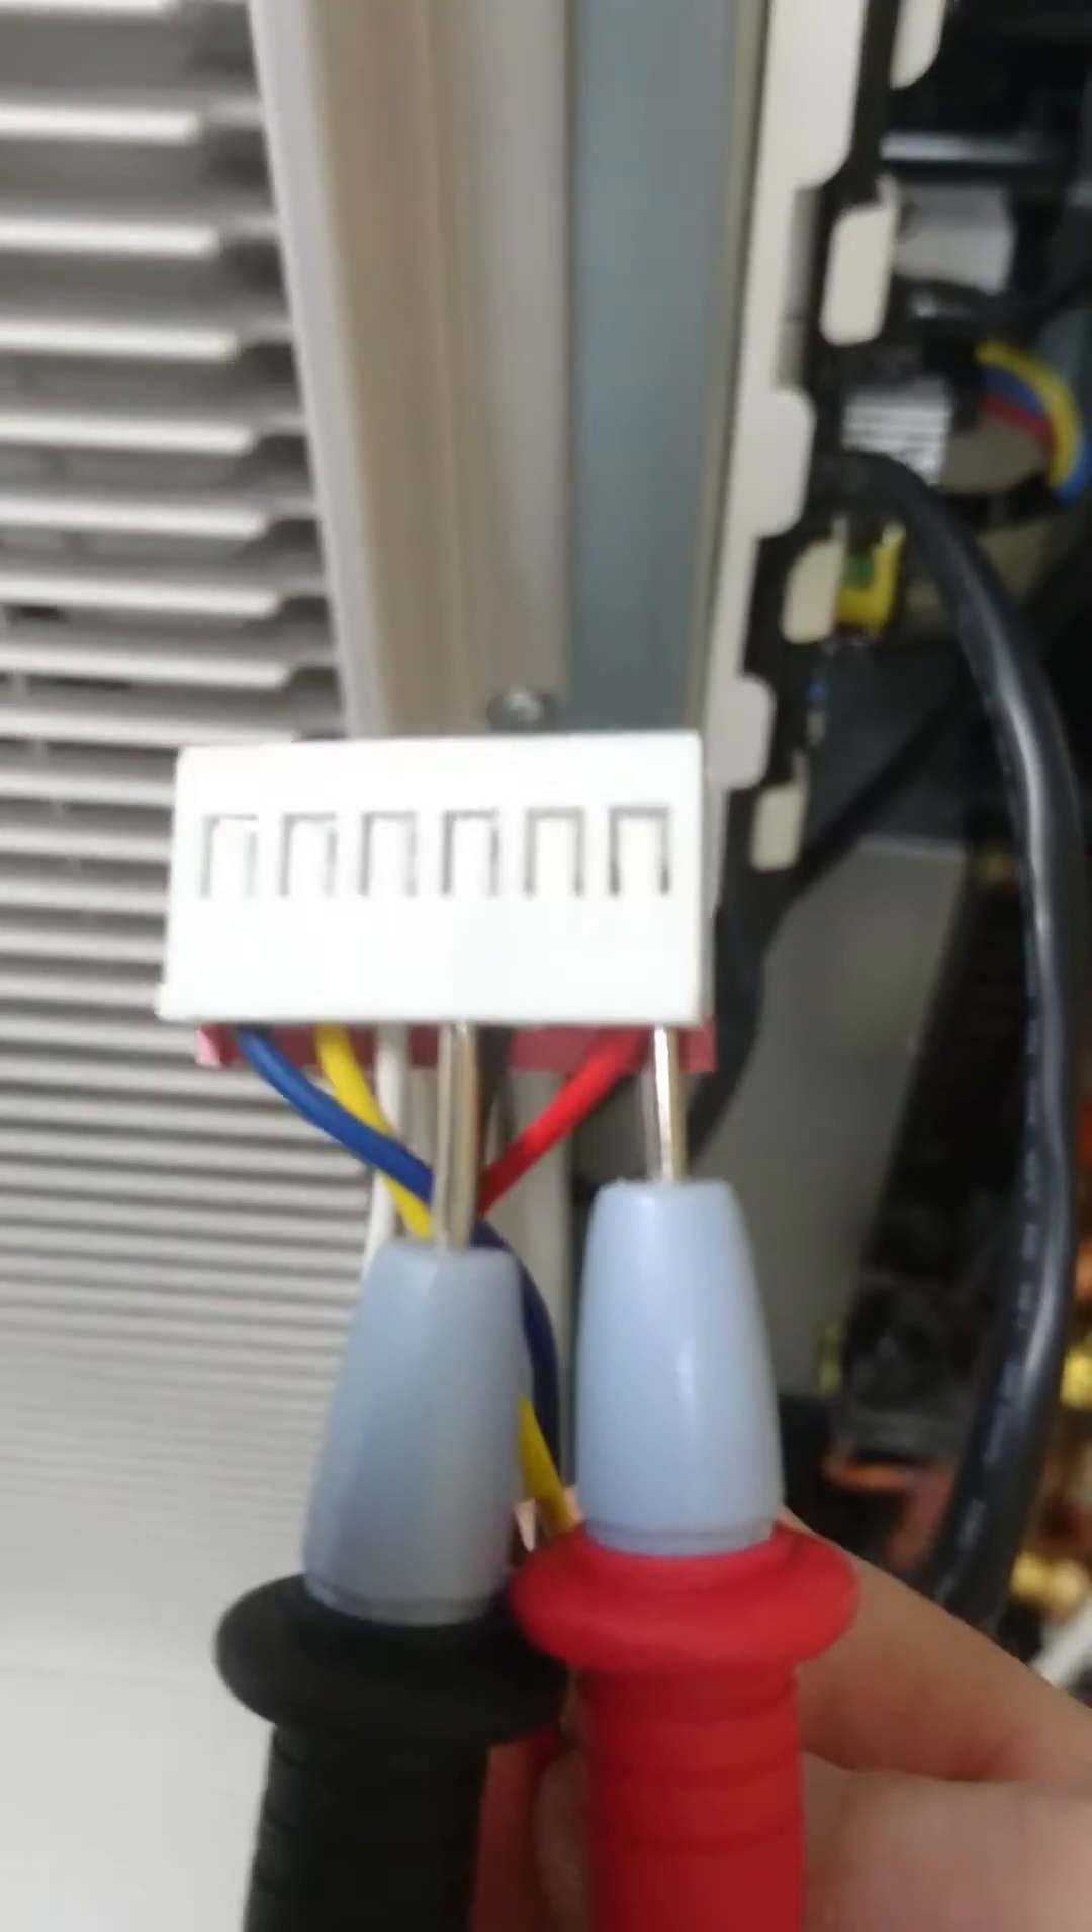So we've pulled the lead for the fan motor off, and we've connected our multimeter in, as you can see.